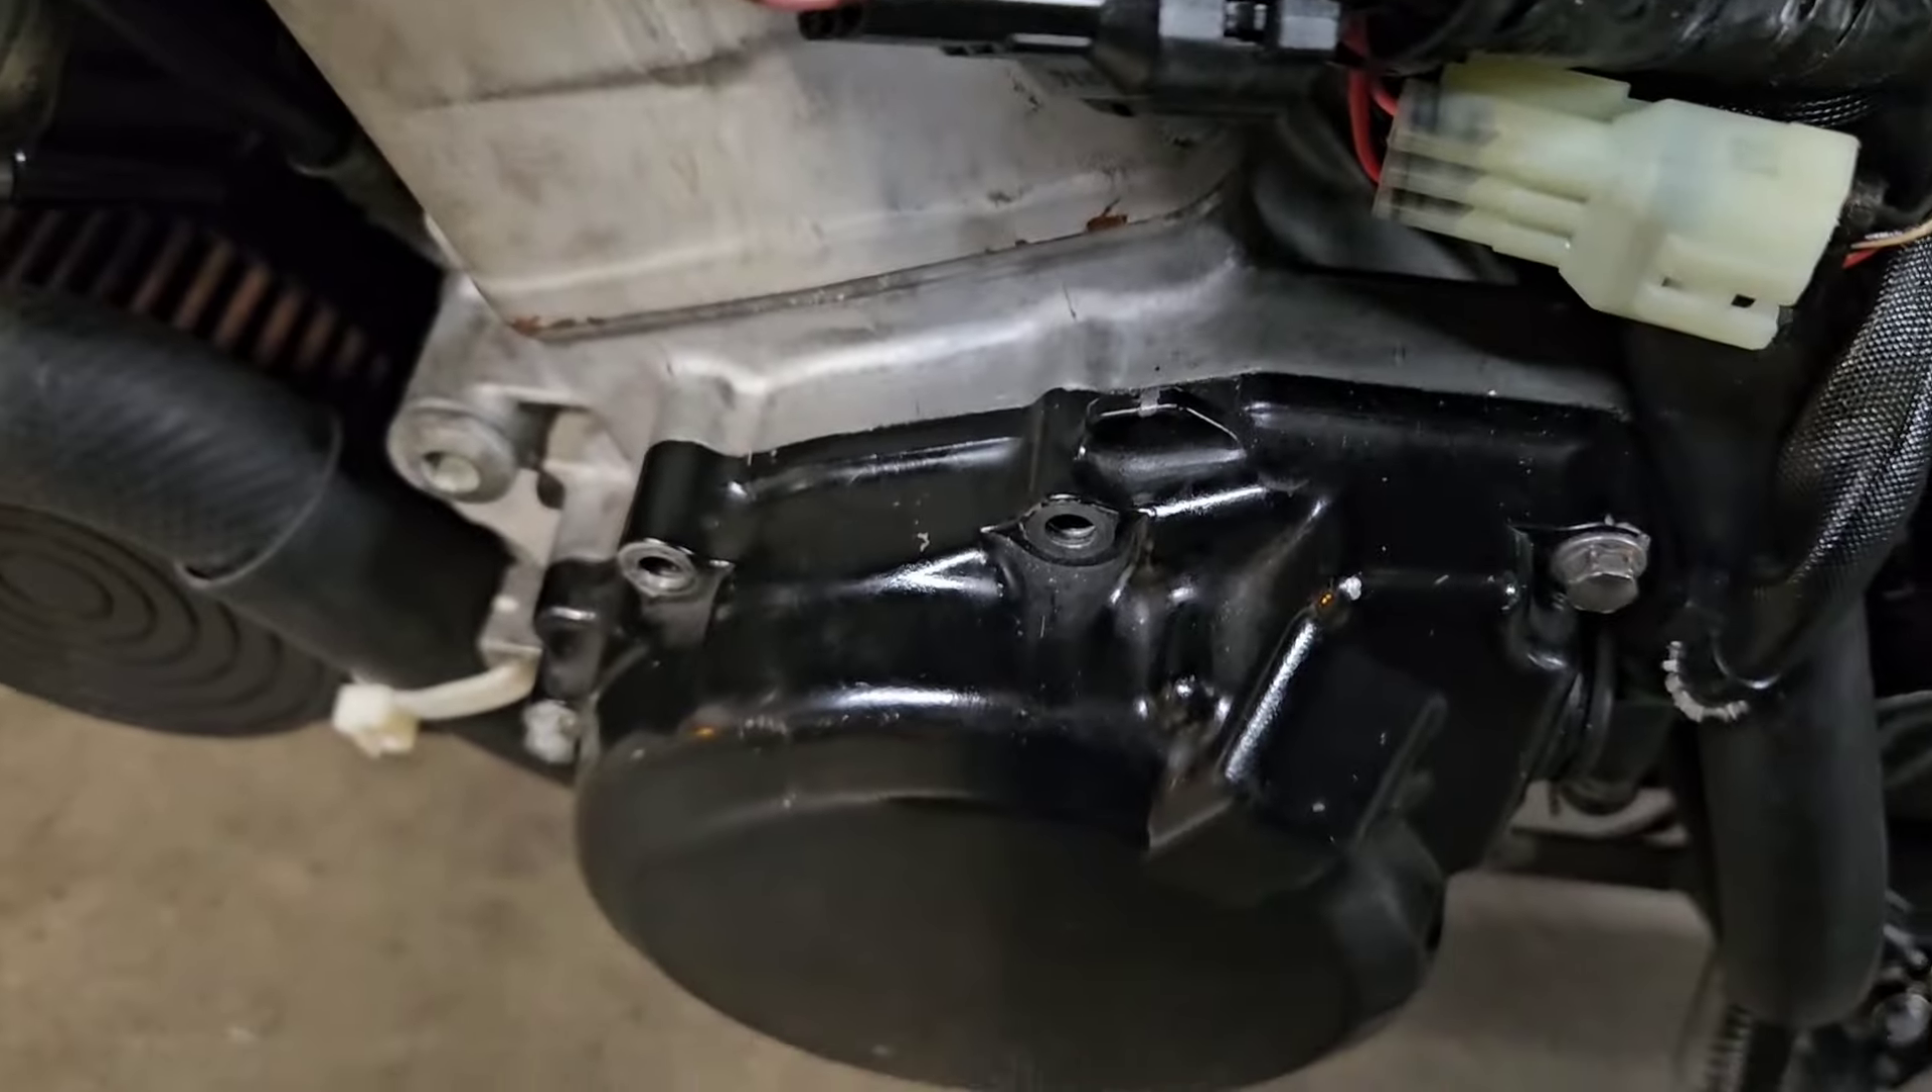Stator bolts. I'm missing two of them.